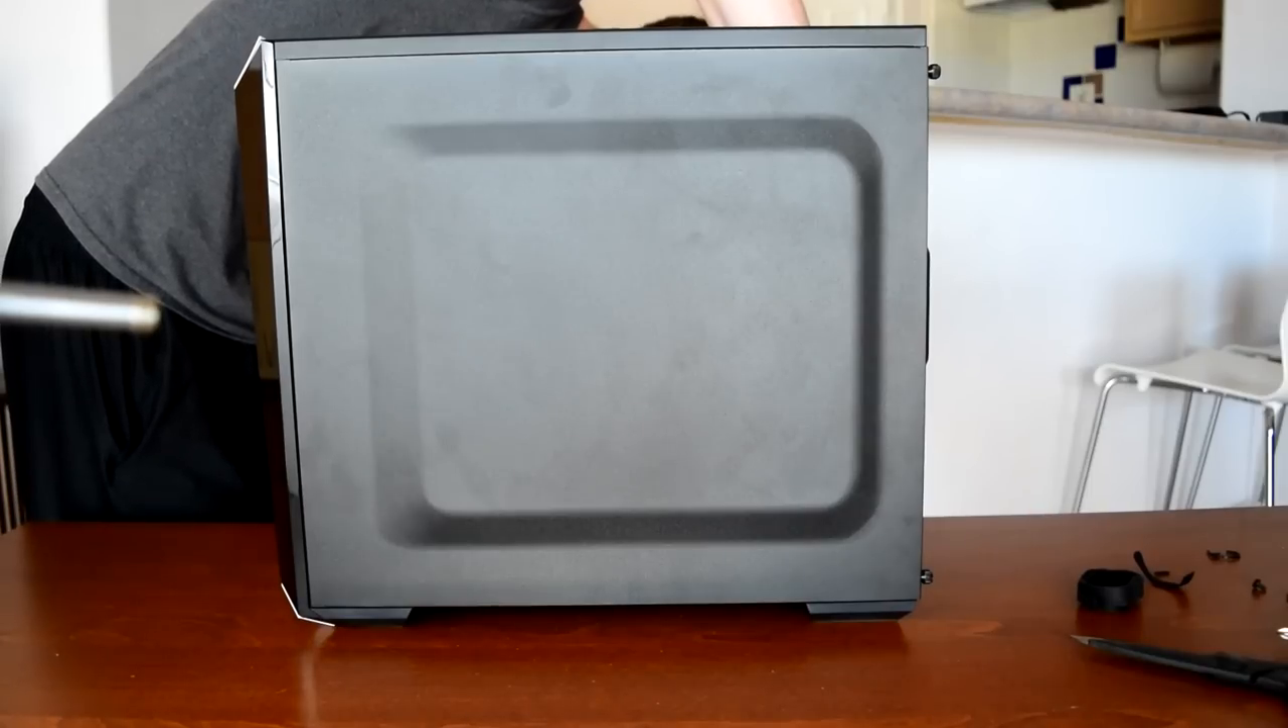Unfortunately, my camera stopped recording right before I put the side panel back on, but rest assured, I got it back on without the use of vise grips or a hammer.